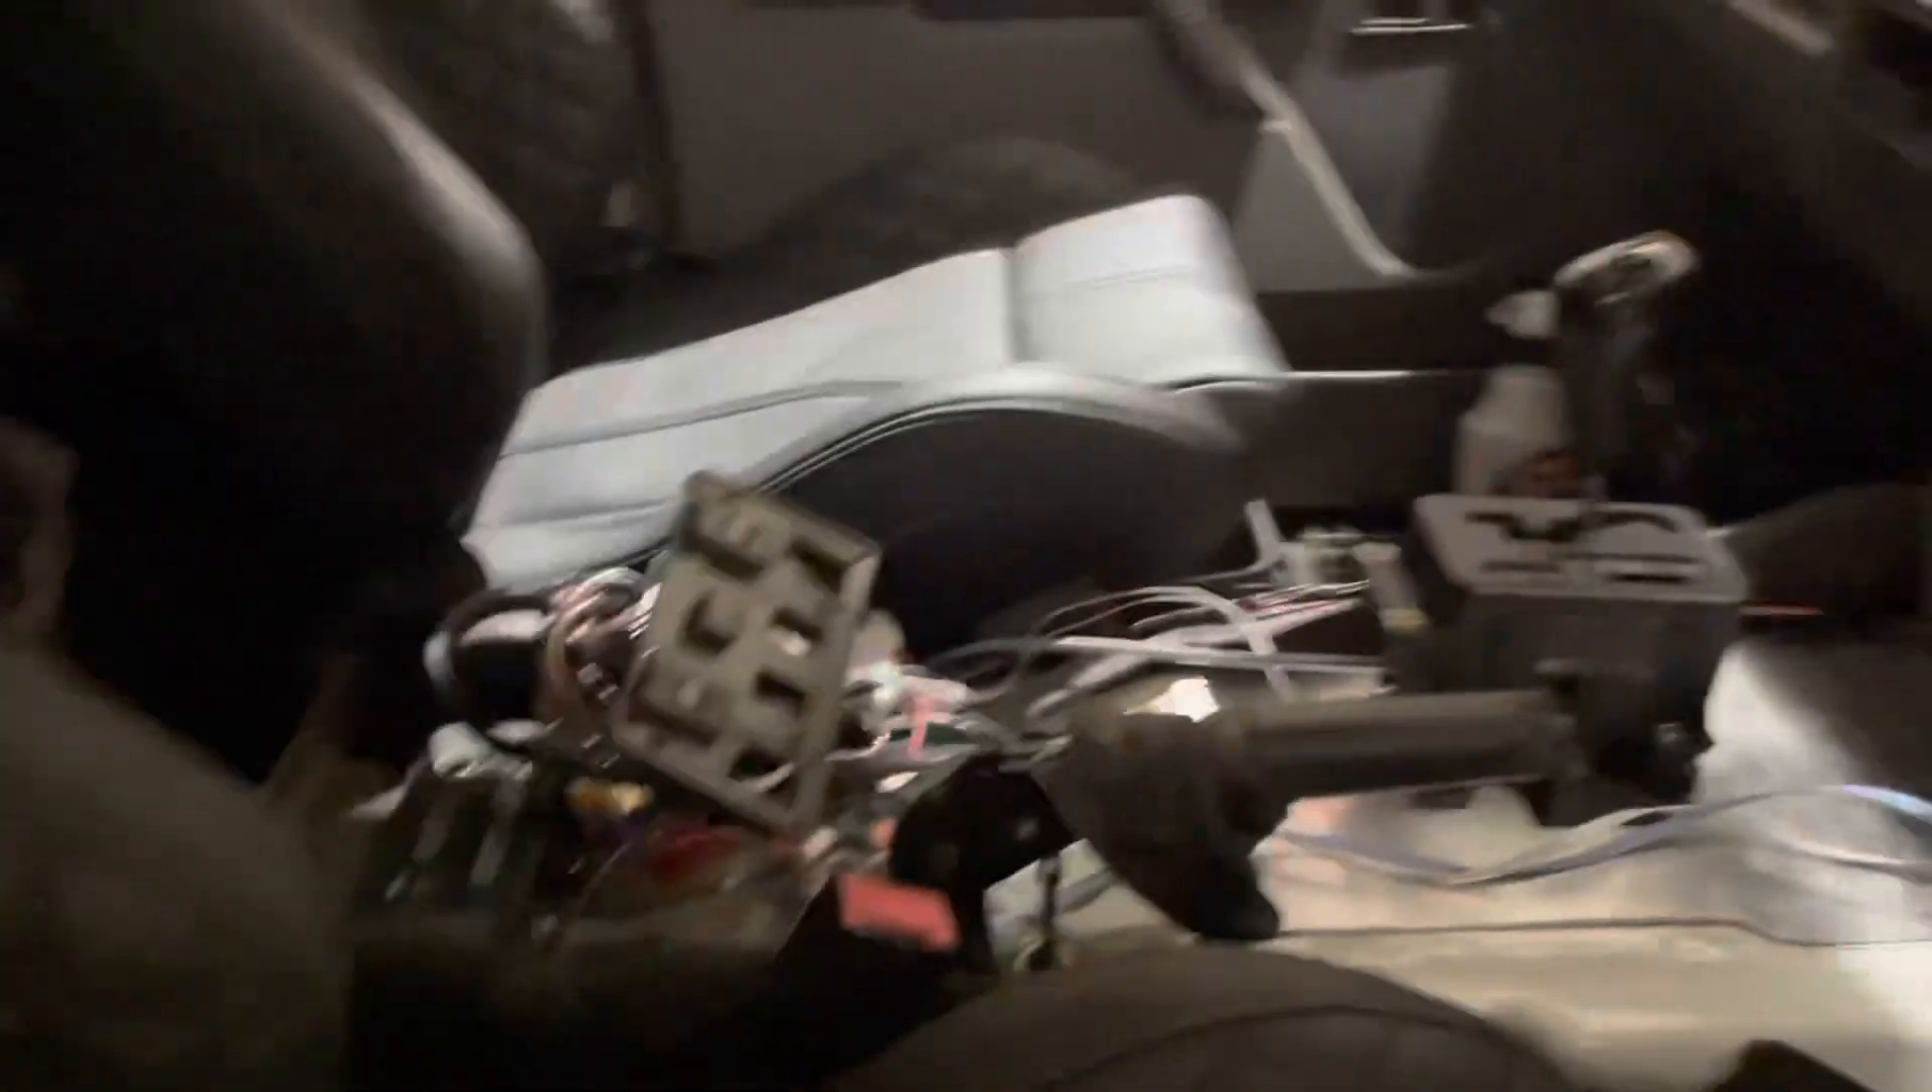Obviously you can see the centre console's missing. There's a centre console to build.